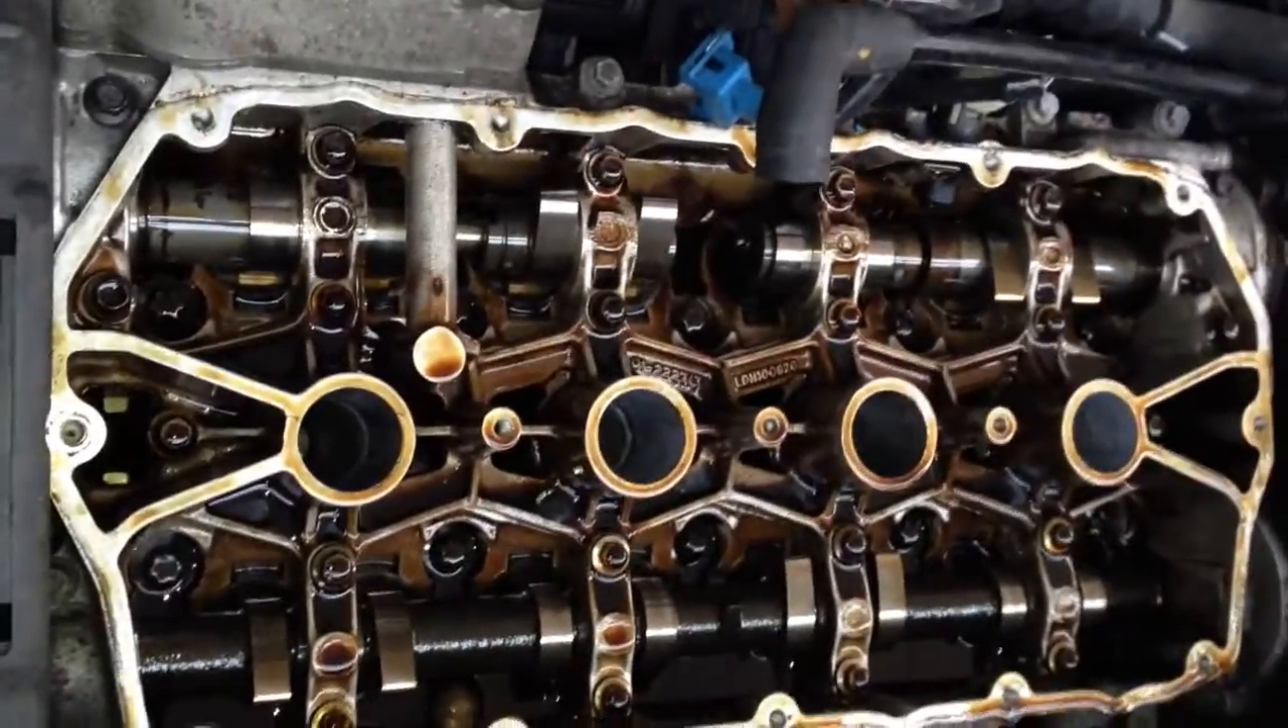Now we have the cam cover off, you can see all the camshafts.